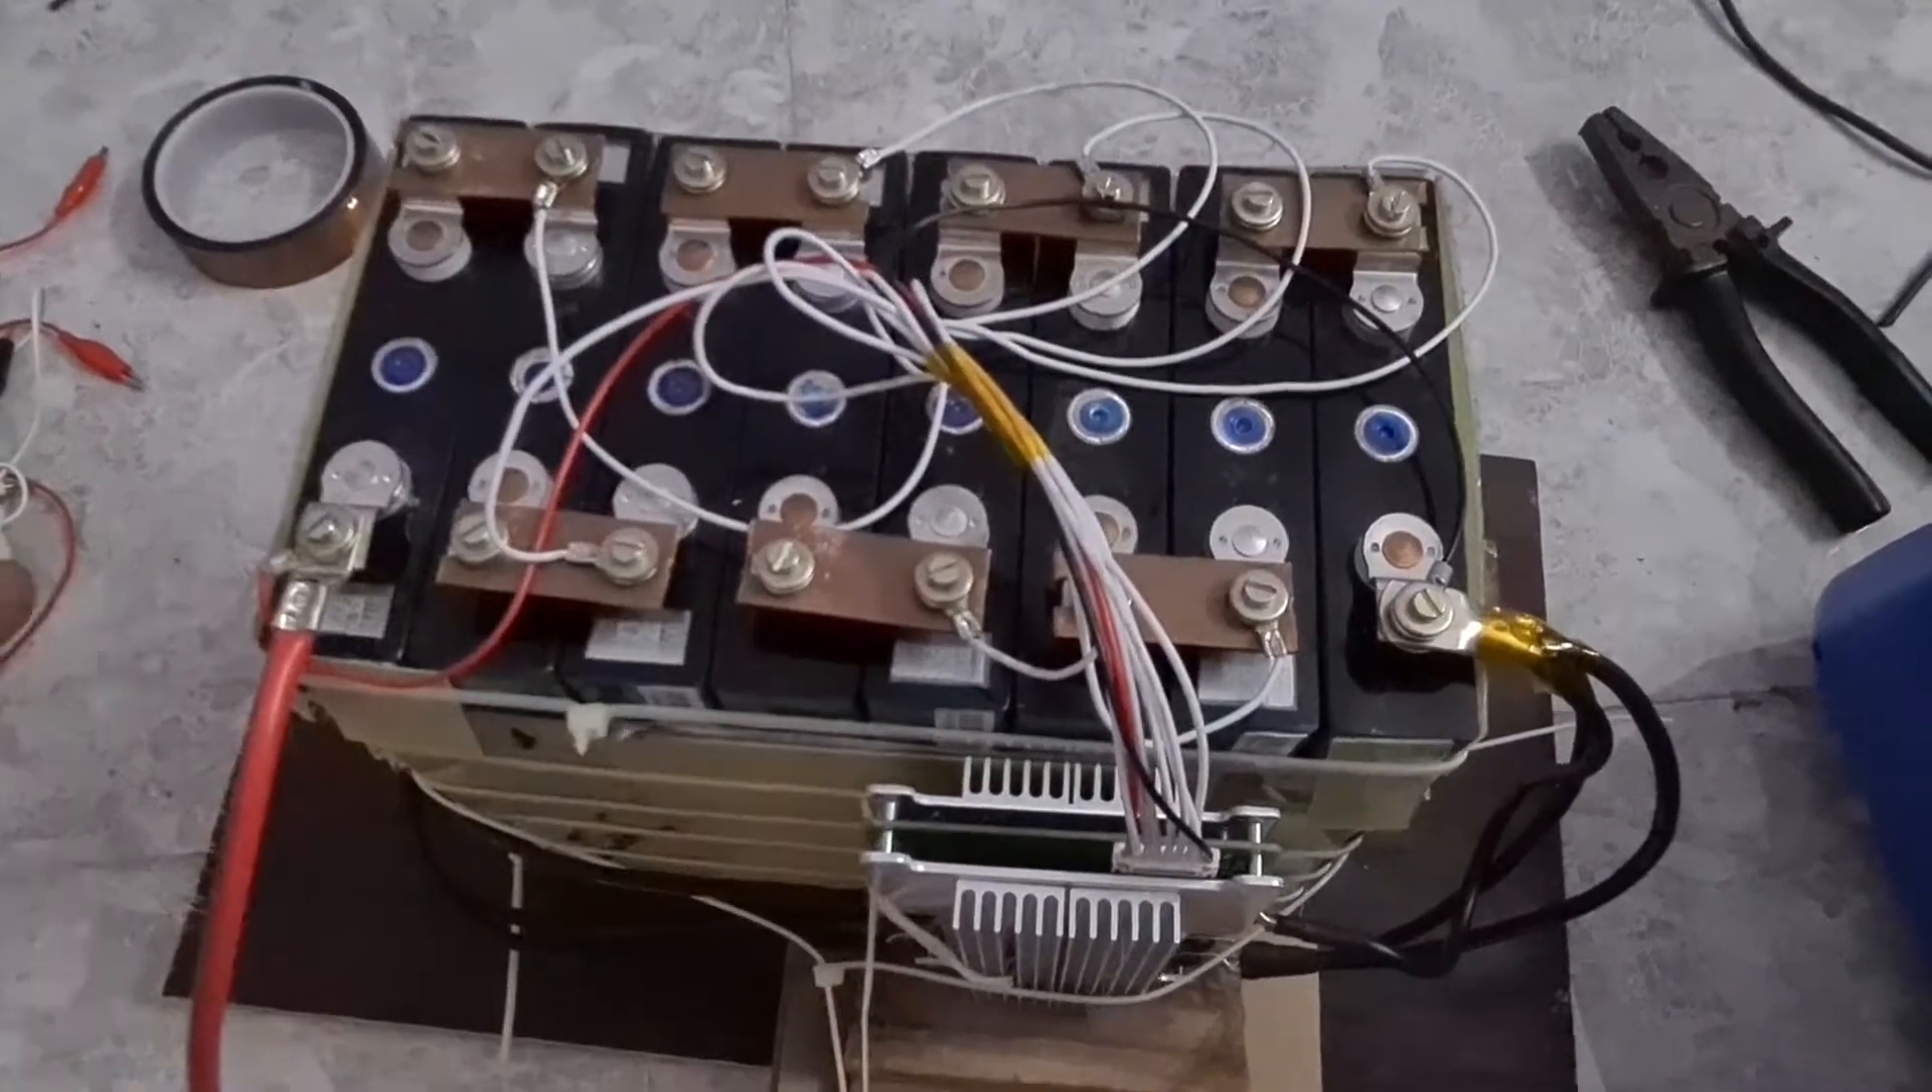Now I have connected all the batteries in series eight batteries.